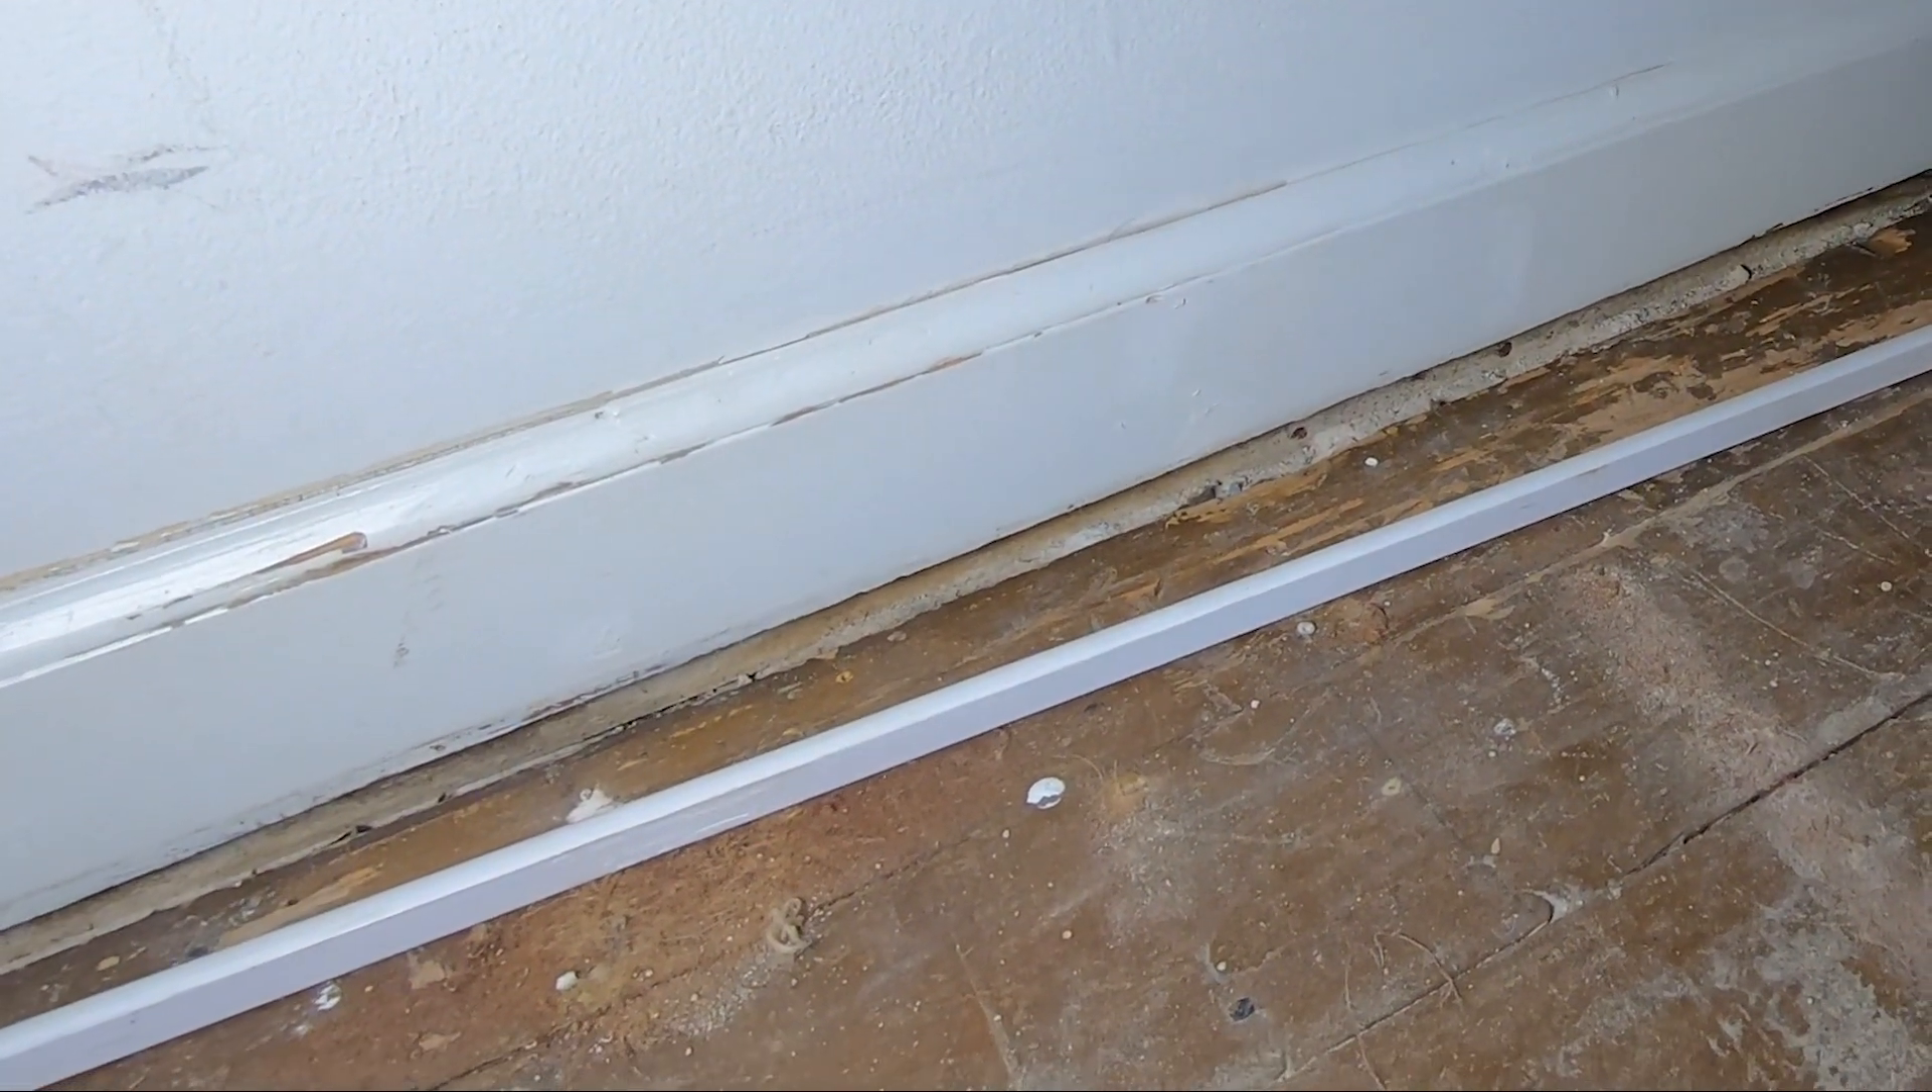Look at this gap. I mean, we did move down most of these baseboards. Um, this one is not quite as moved down.